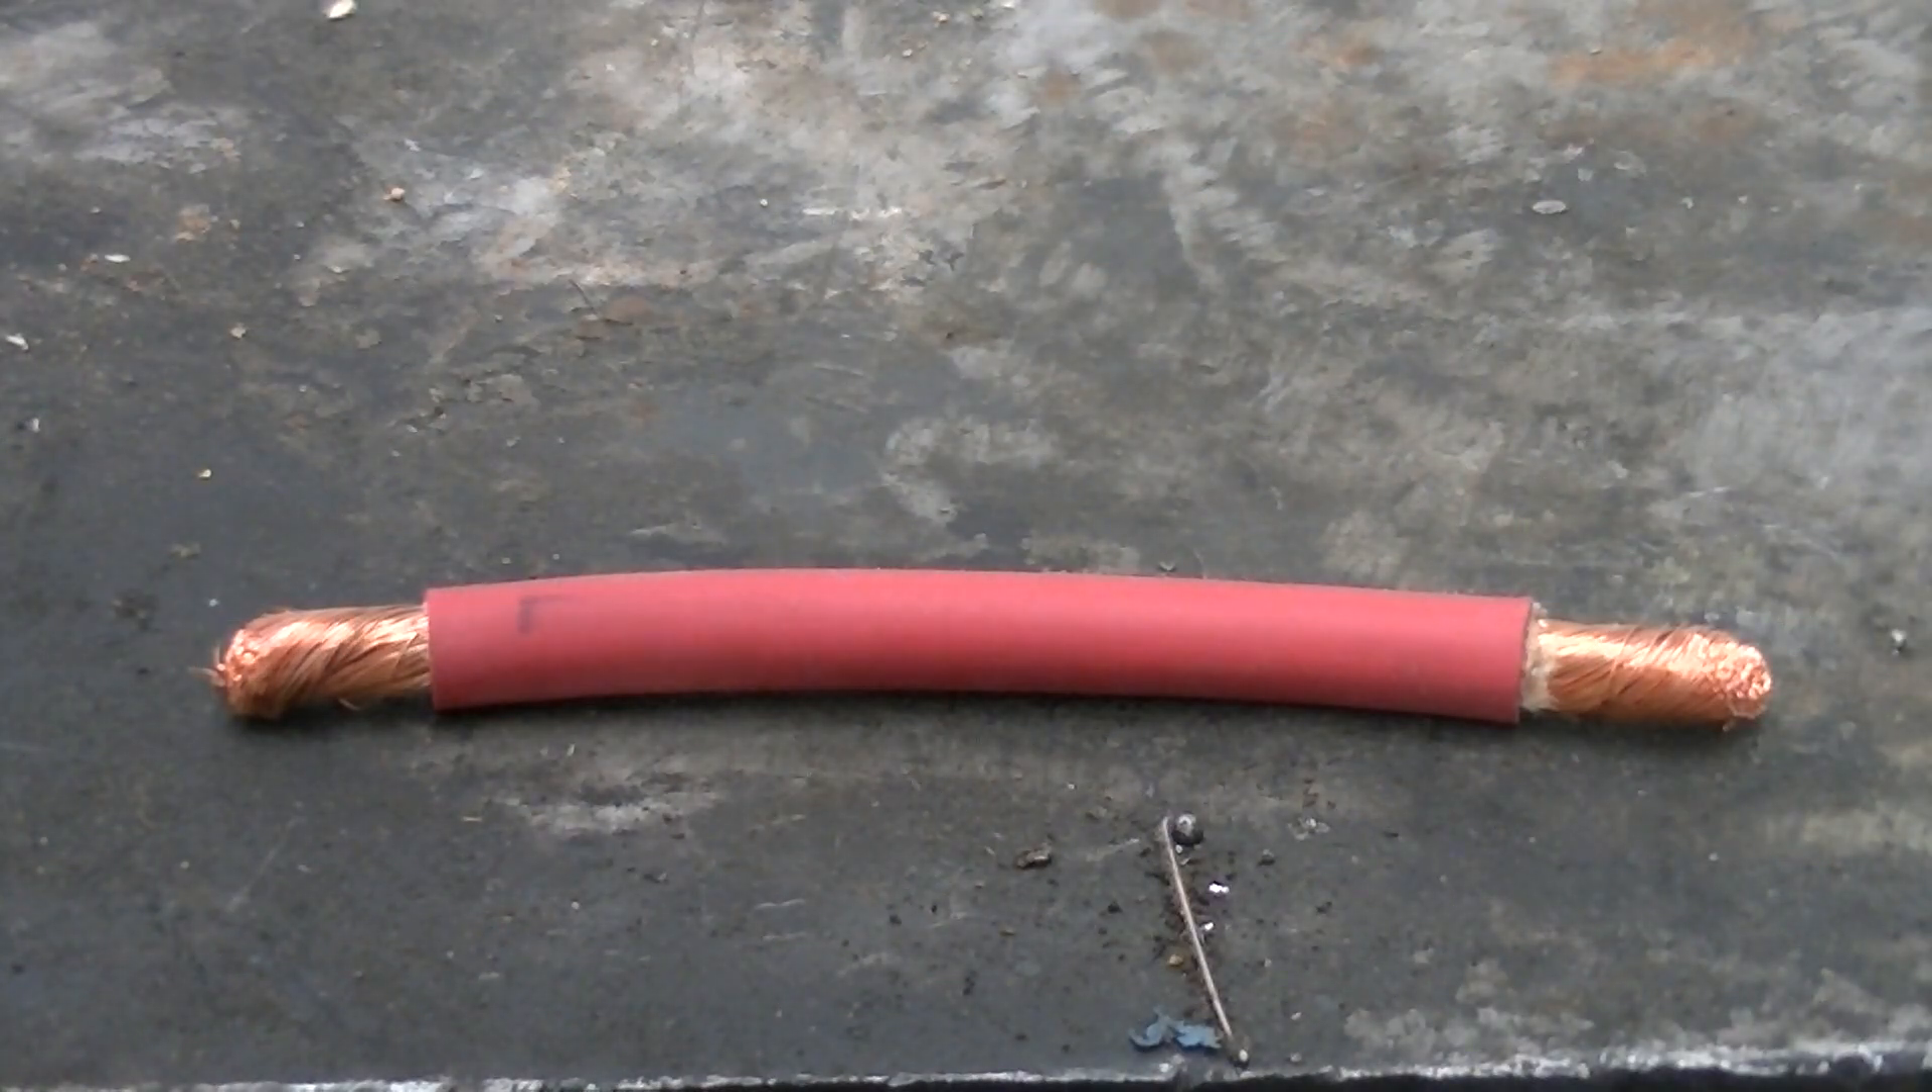Alright we got the insulation stripped away.